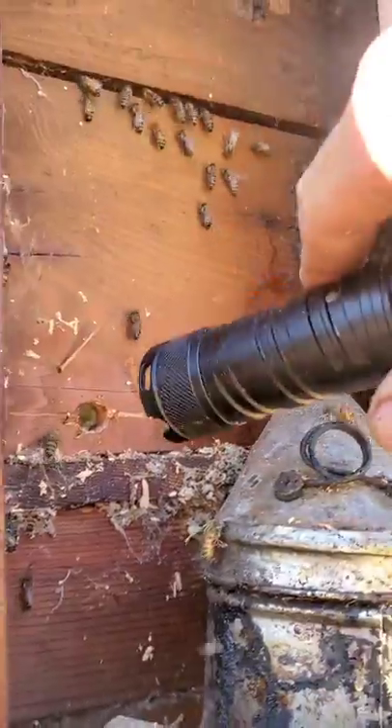There's a little gap that goes all the way along here.